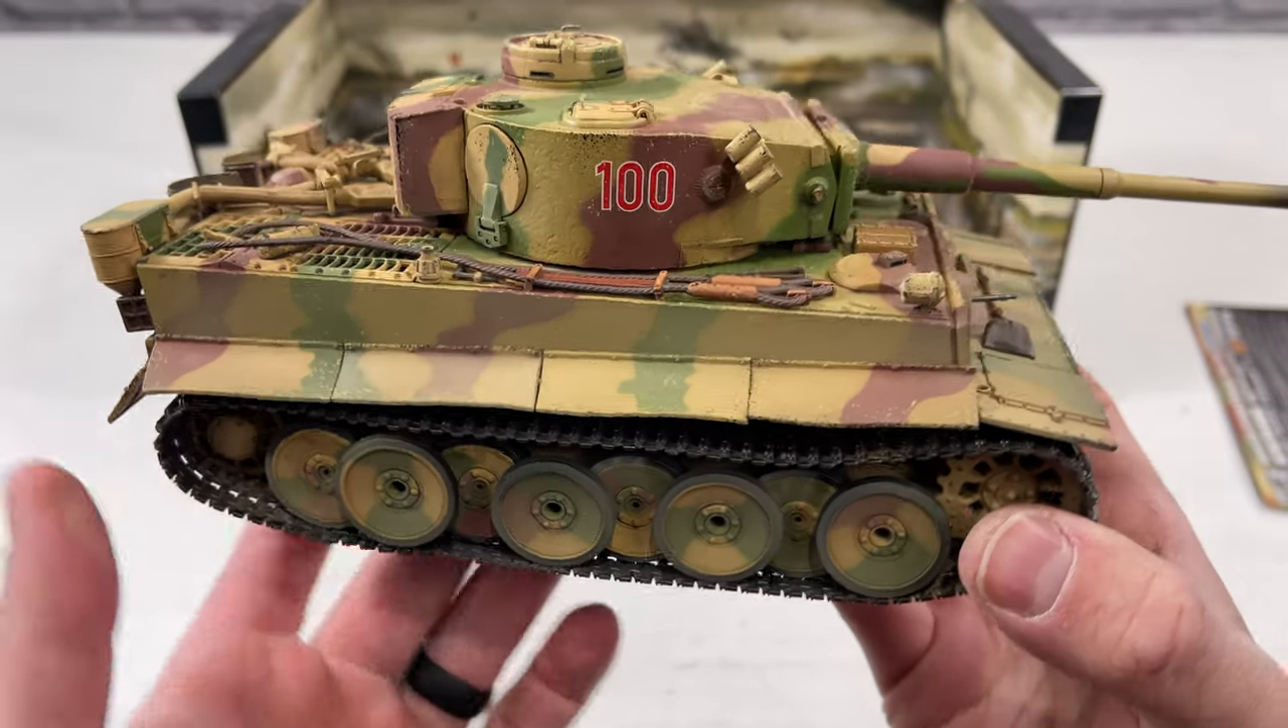Here's what it looks like with all the side skirt armor on.